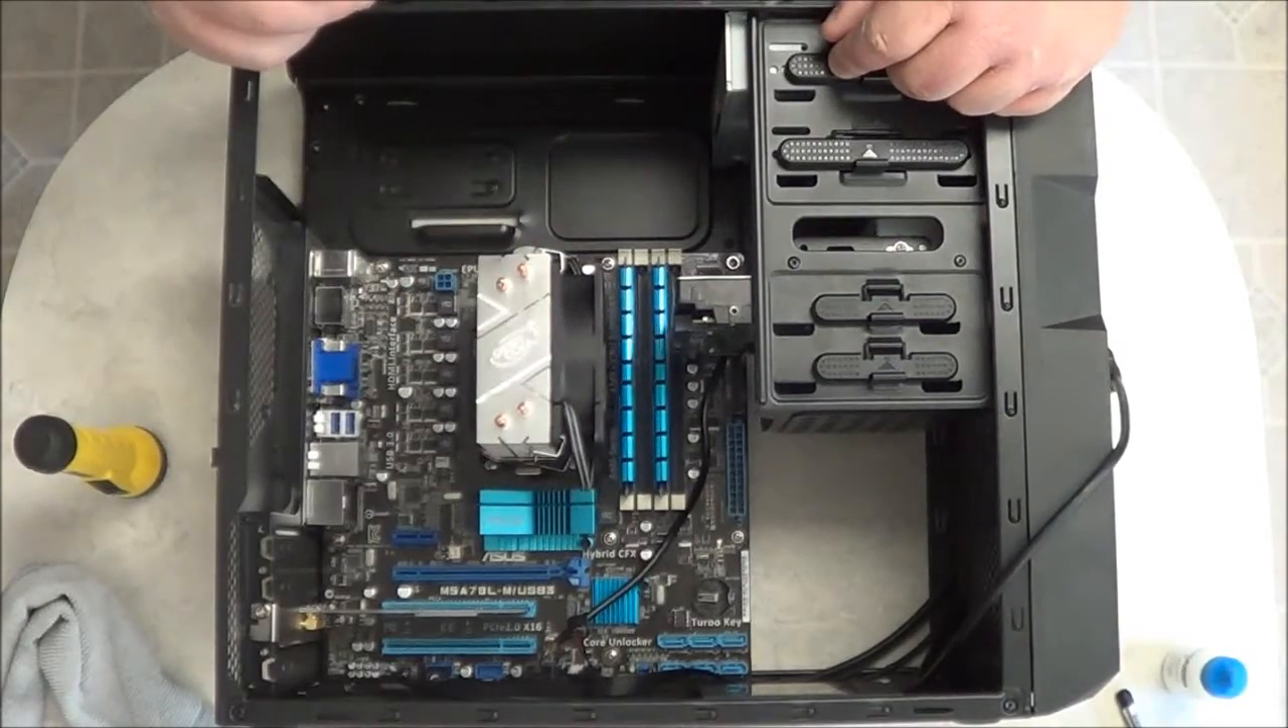Now I've got my CPU and my memory installed.